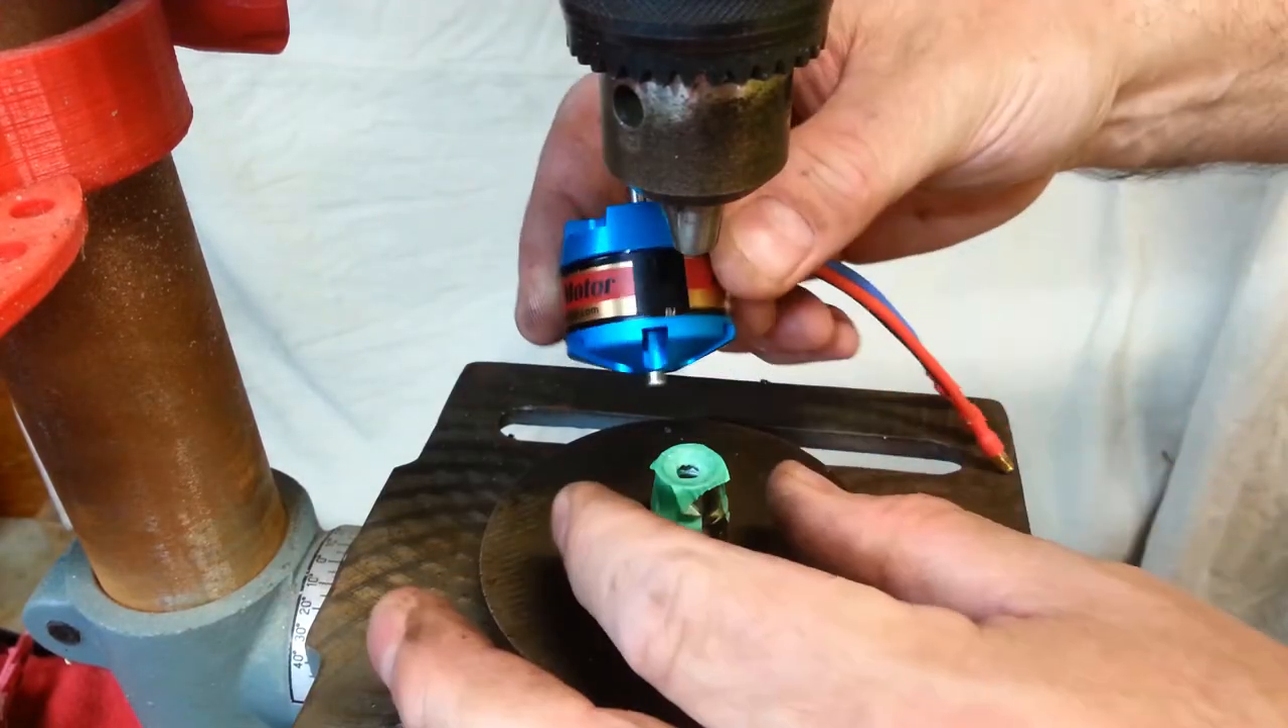And, notice the shaft is starting to protrude through the back.